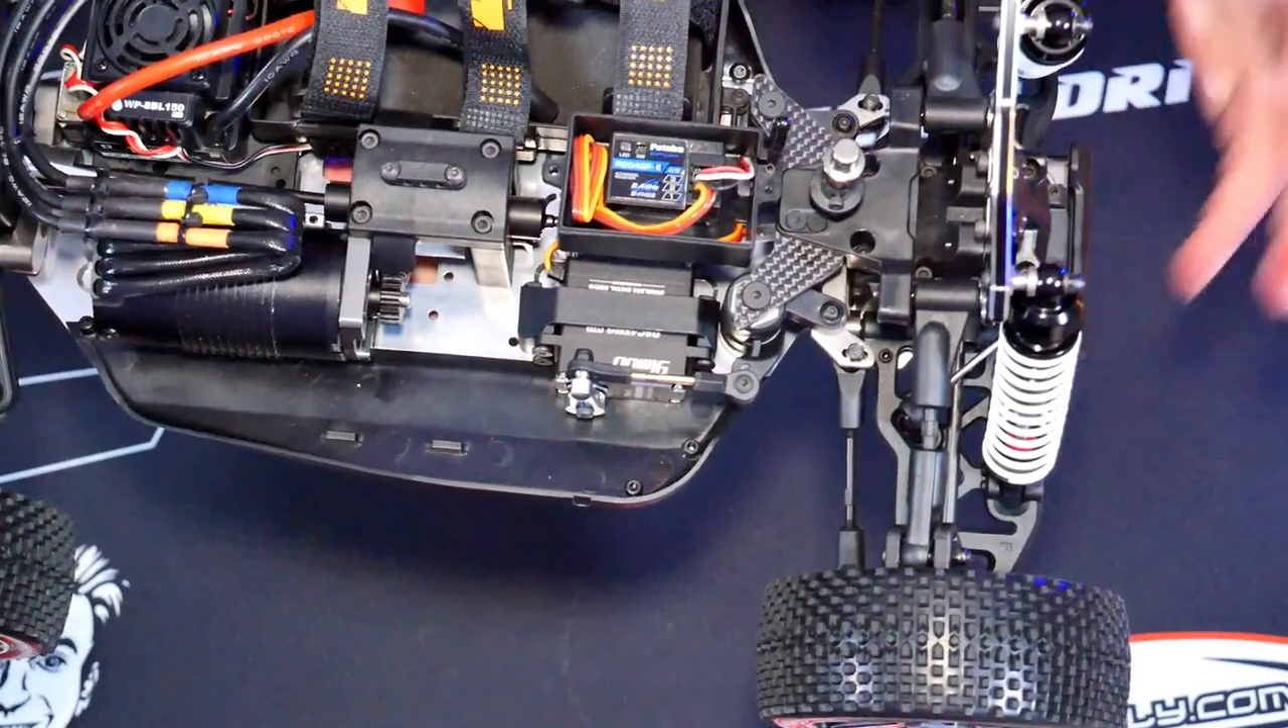All right, and just like that, we are pretty much done, with the exception of me putting the receiver box cover on.